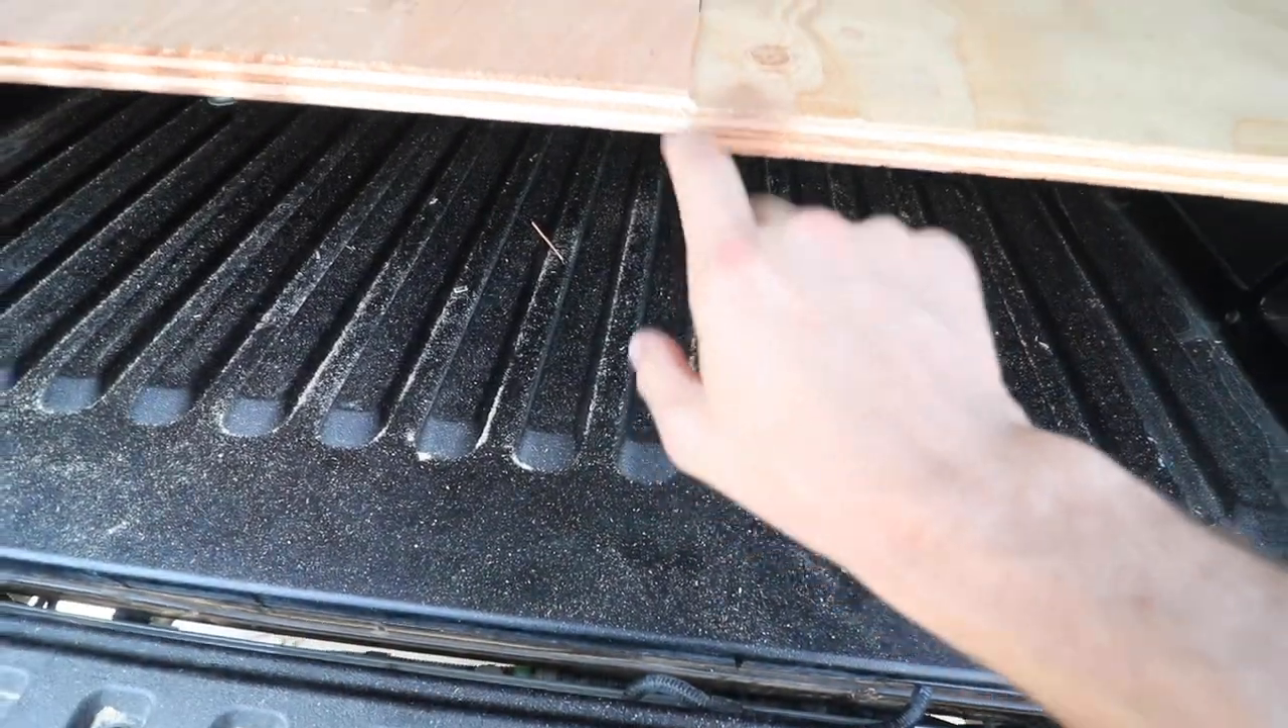It's not absolutely perfect there's a little bit more of a lip here and this piece of wood is a little bit bowed.